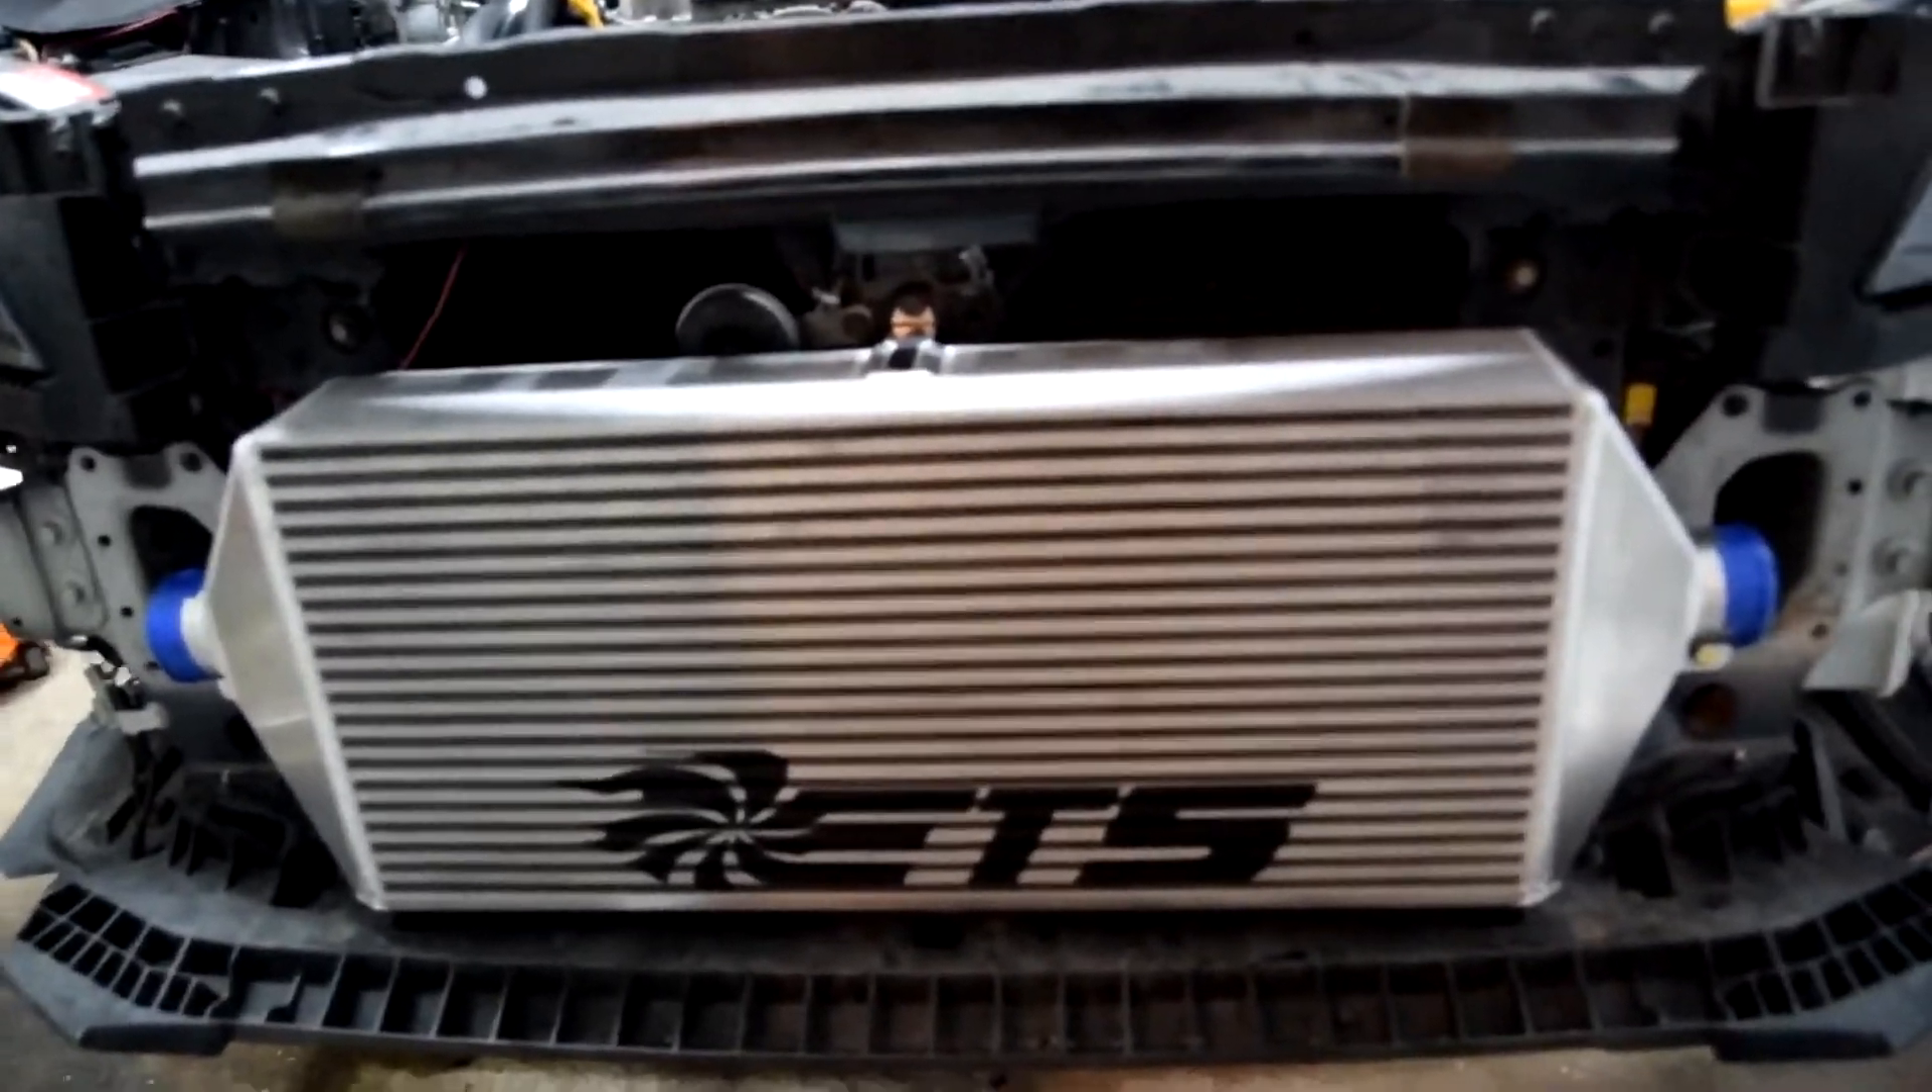I do have the front mount intercooler mounted and i did skip a few steps already.